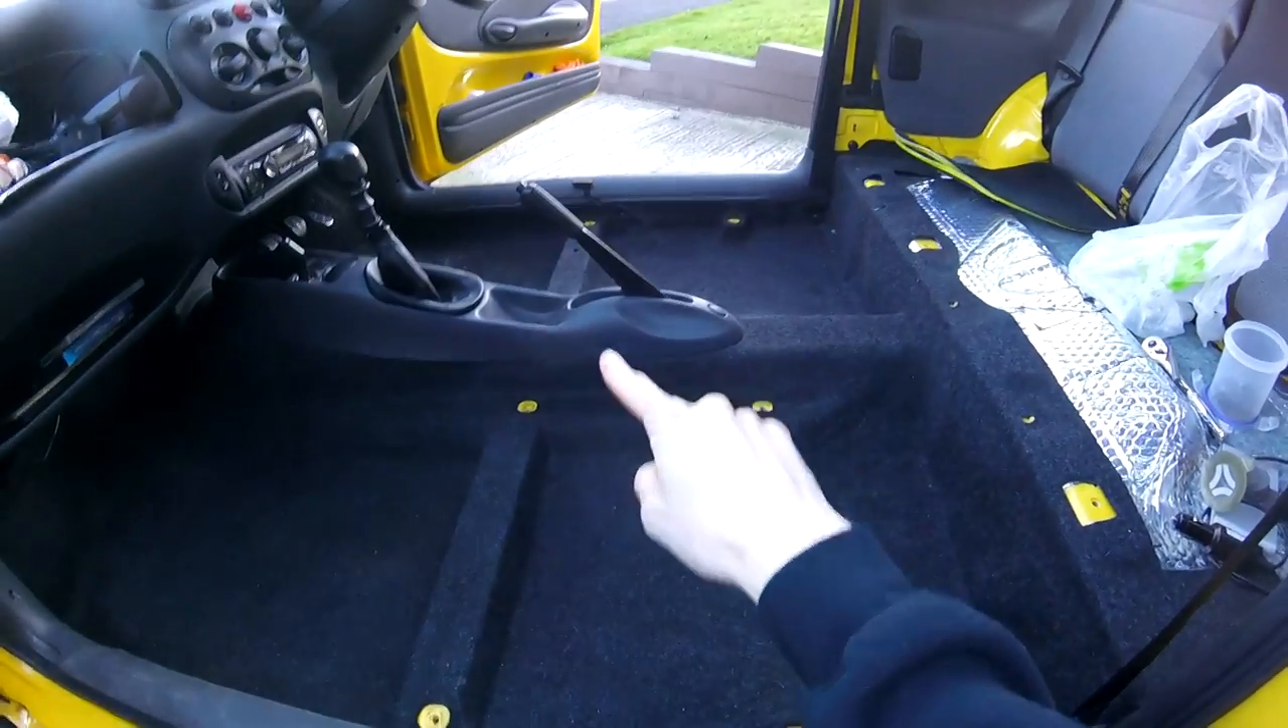And just like that, the seats are out, and it's another day.